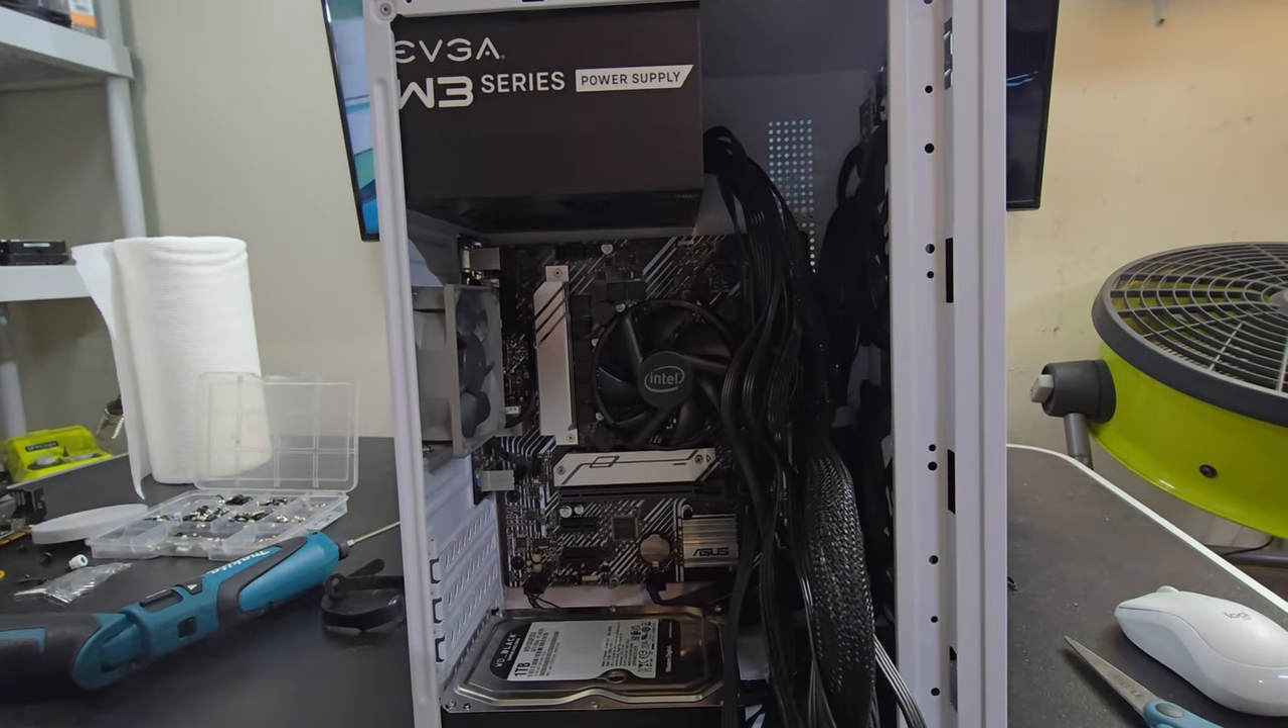The power supply is now installed.